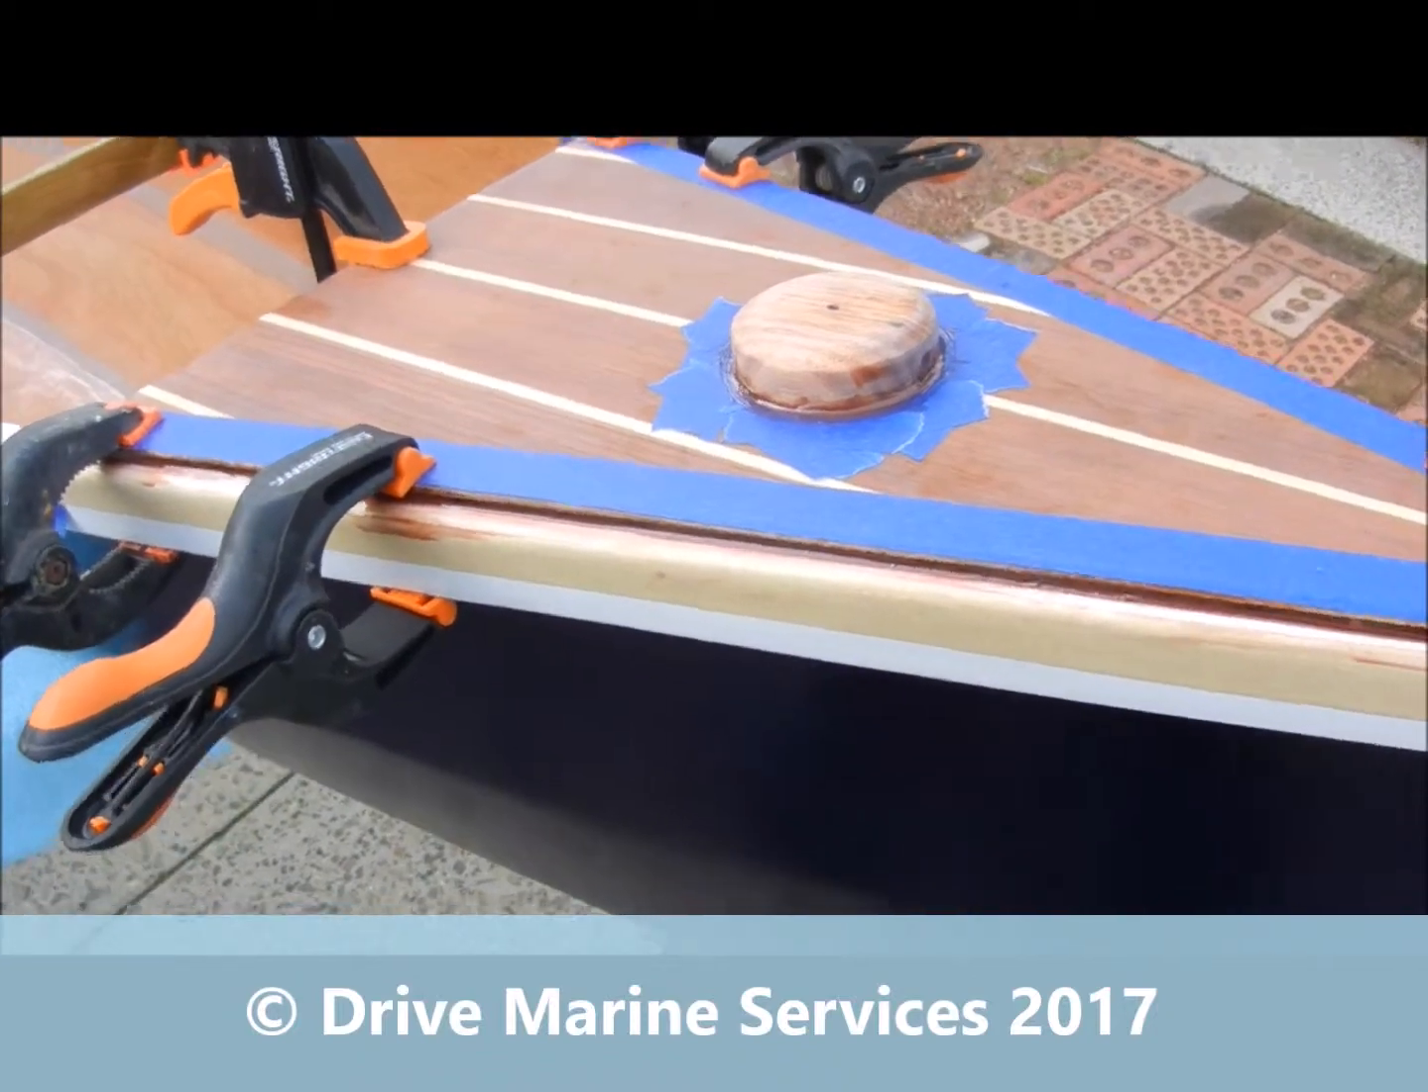We've also glued the block on.